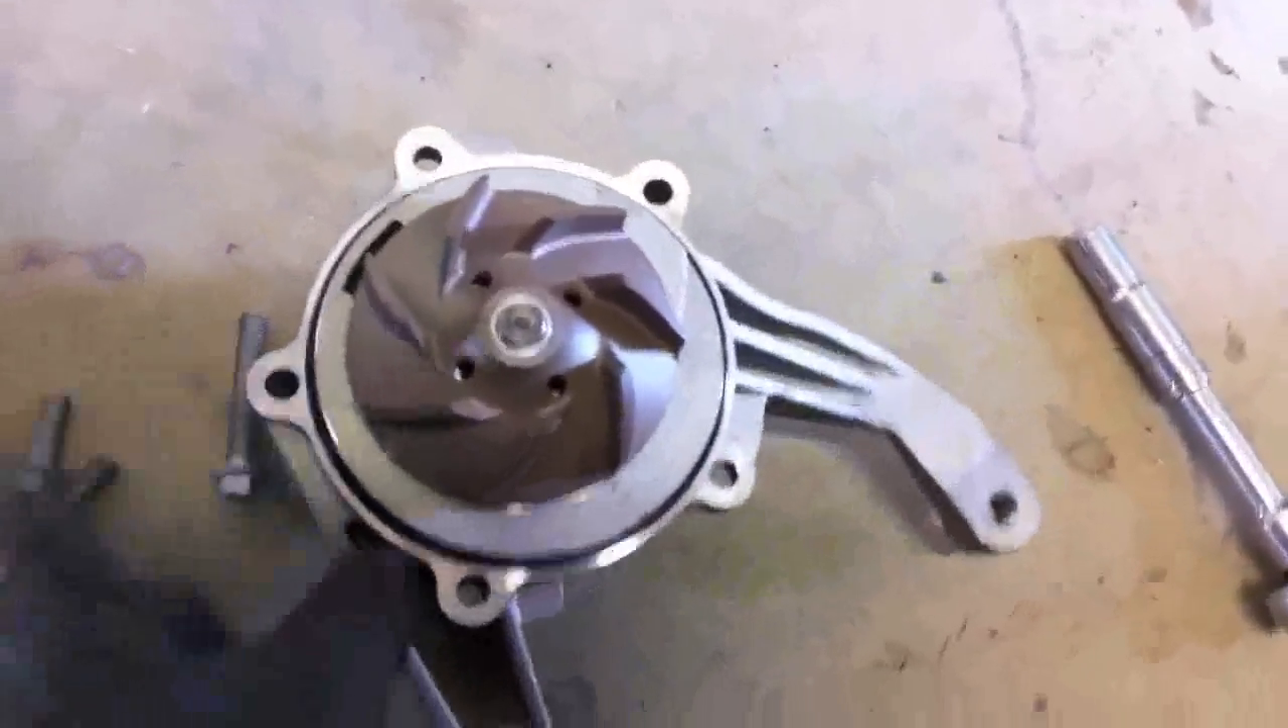Okay, so you can see here's the new water pump. The new o-ring is in place. Came out pretty nice. You can see there's a little bit of white lithium grease still on there holding in that o-ring.